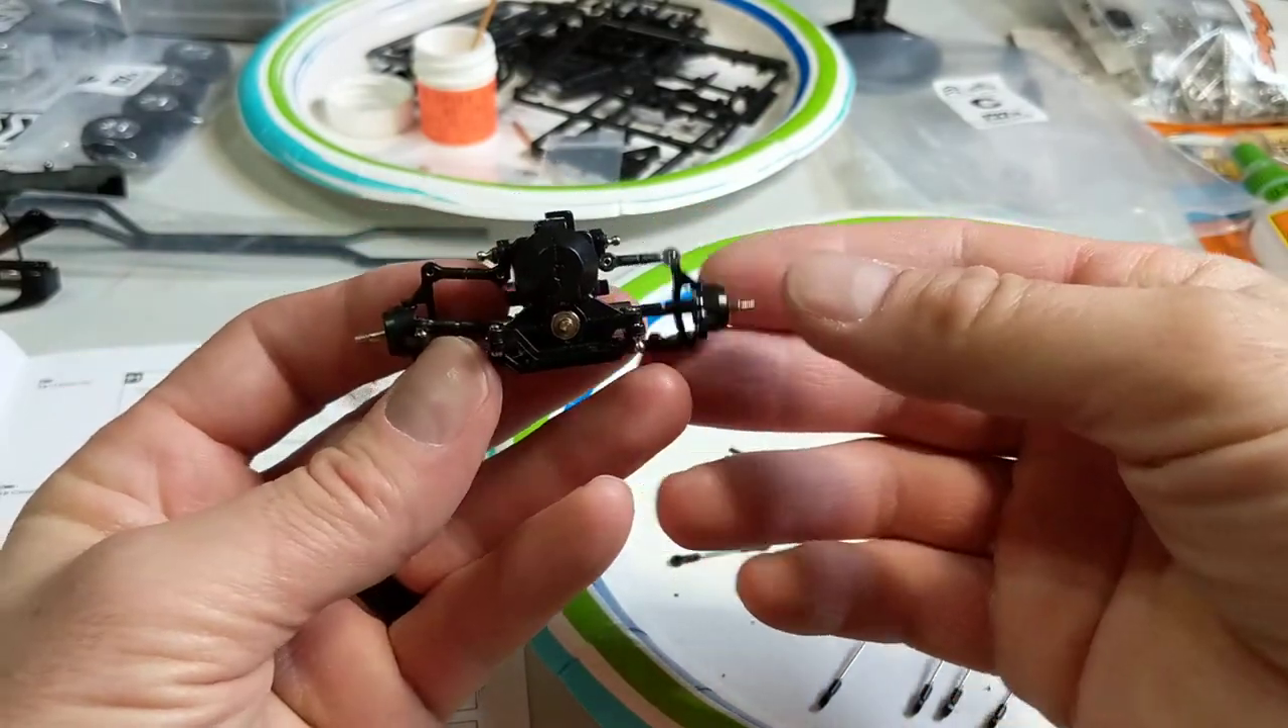Yeah I have the I have the front suspension put together.